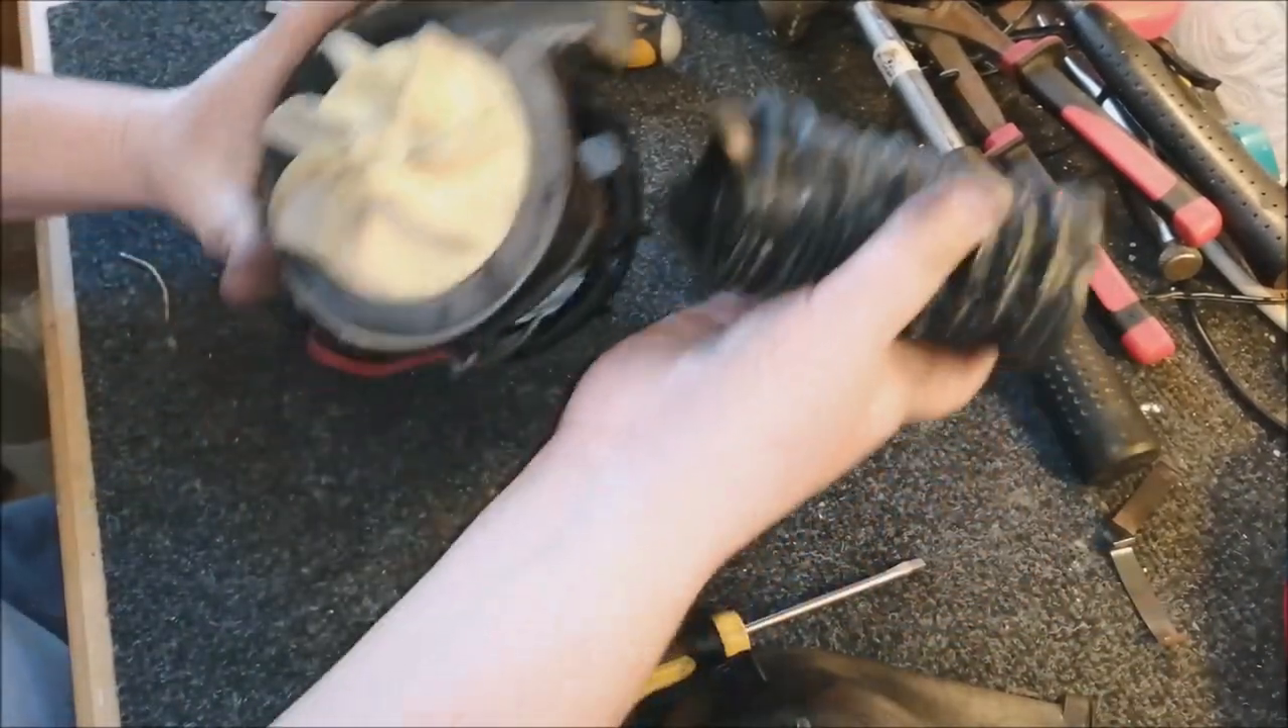Just need to get the bellows back on the motor, which is always easier to do with the motor on the bench rather than trying to do it whilst it's in the machine.